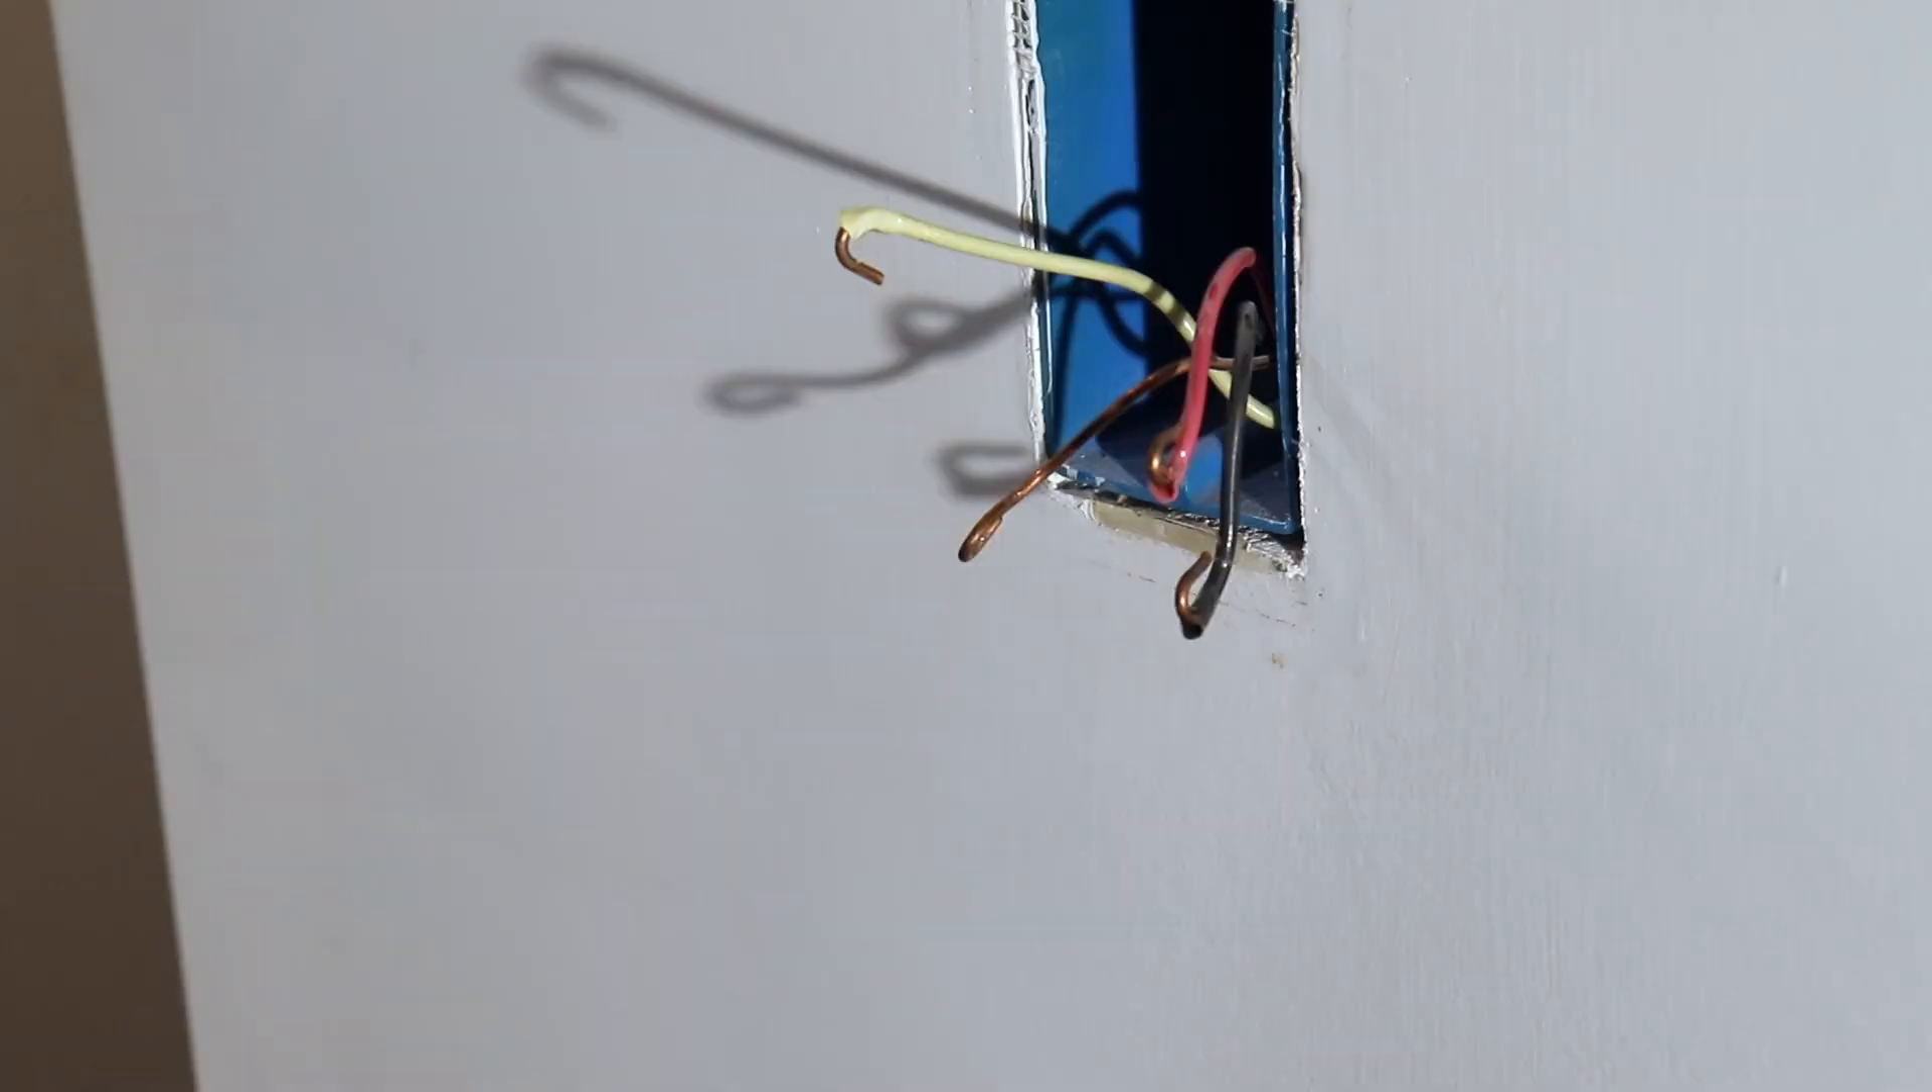Now I've got these wires off of the switch.